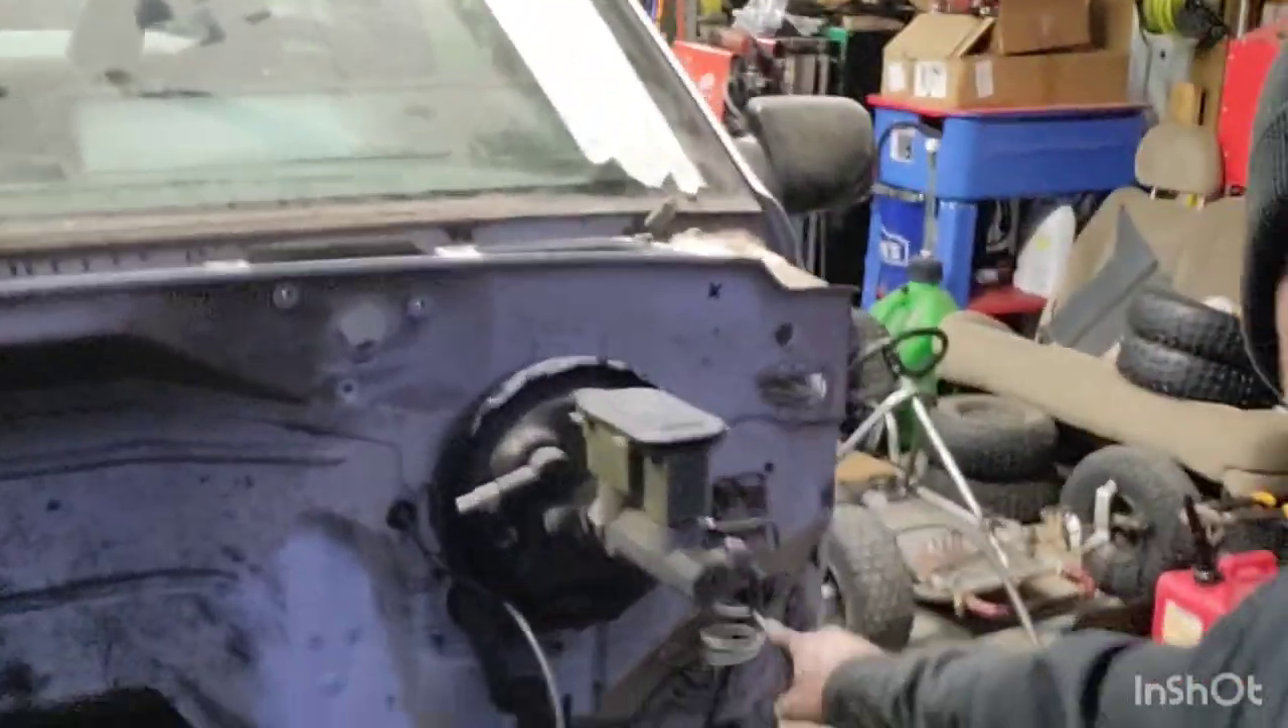I still have to get the brake booster master cylinder off.